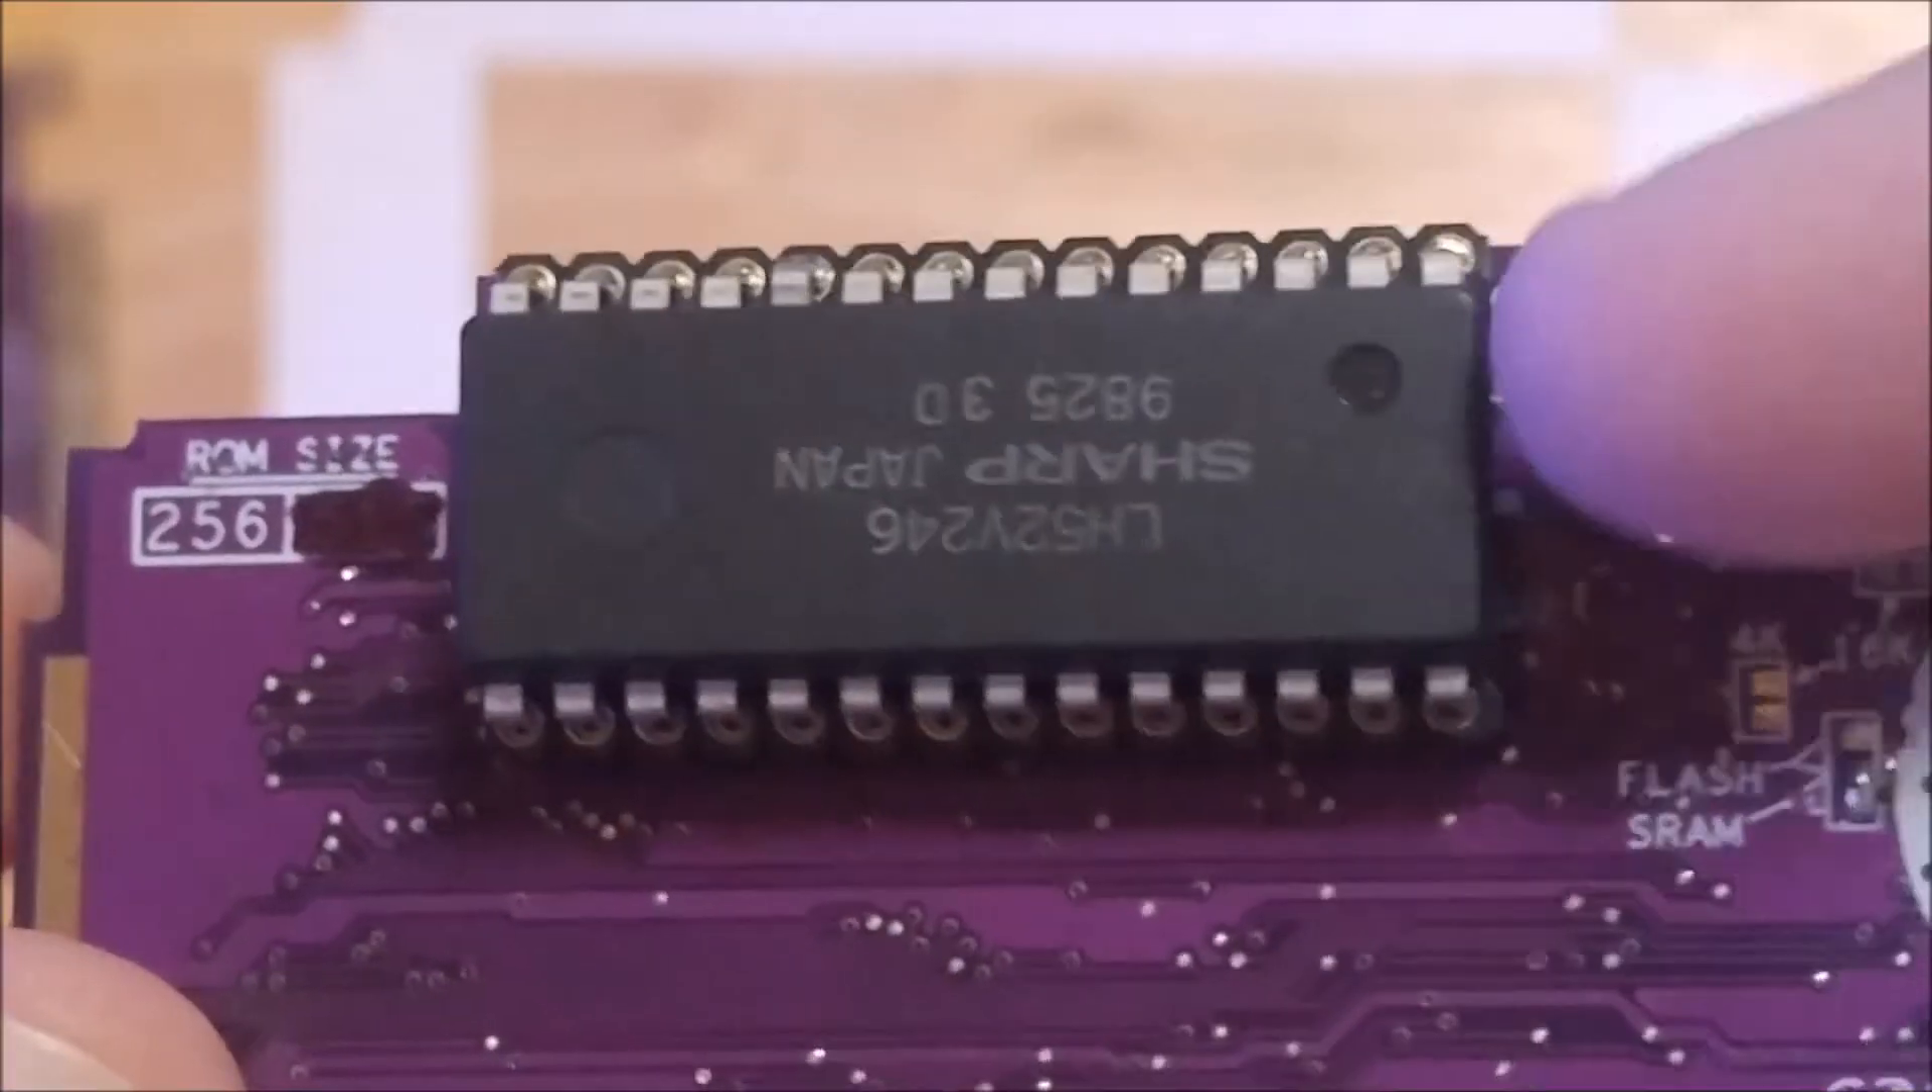You can see the SRAM in place. That little divot right there indicates pin 1. And there's a silk screen on the board to show you where that lines up.